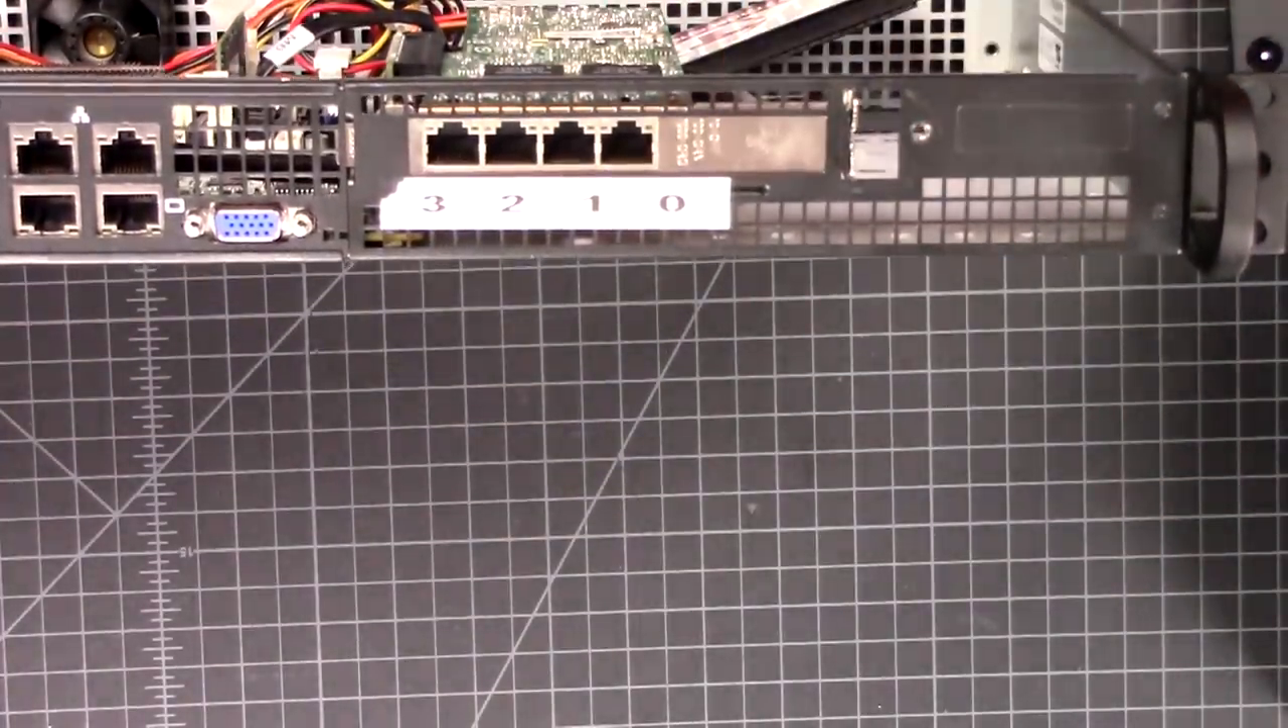So now we have the card in and those ports line up to the same names that they were given.